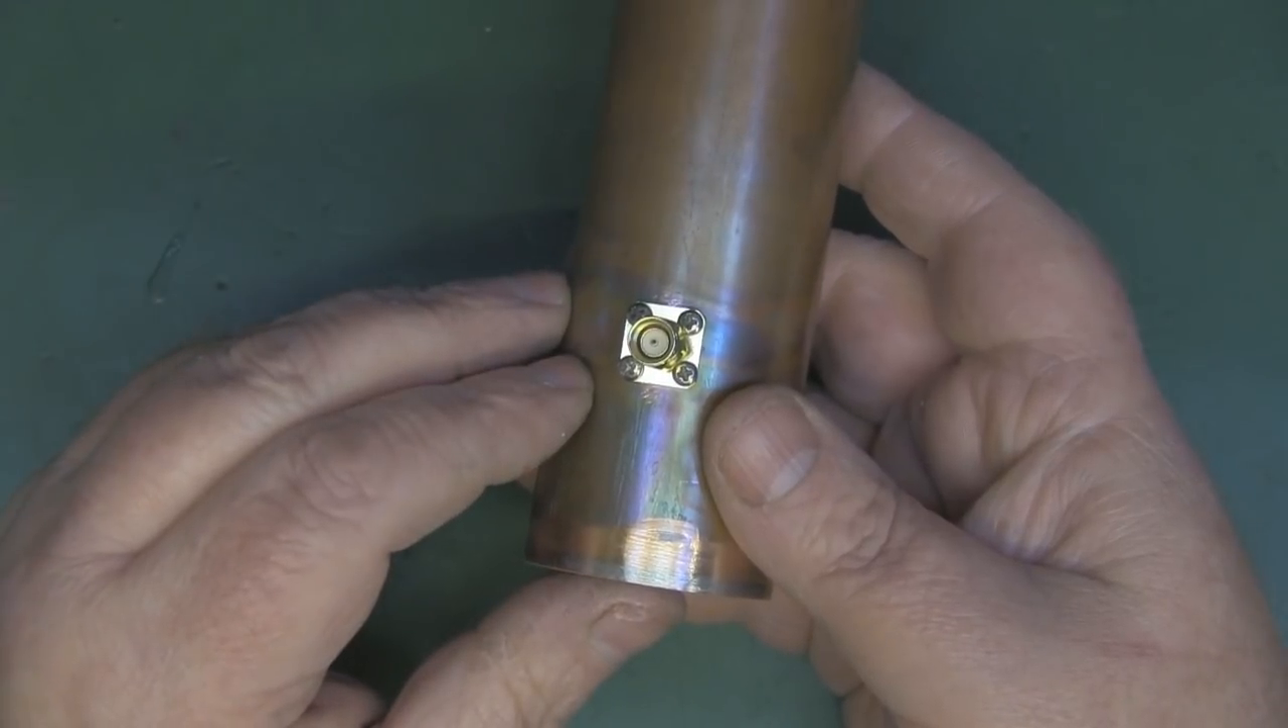You can see now the sma connector is fitted and it's little tips like that that will help you out.